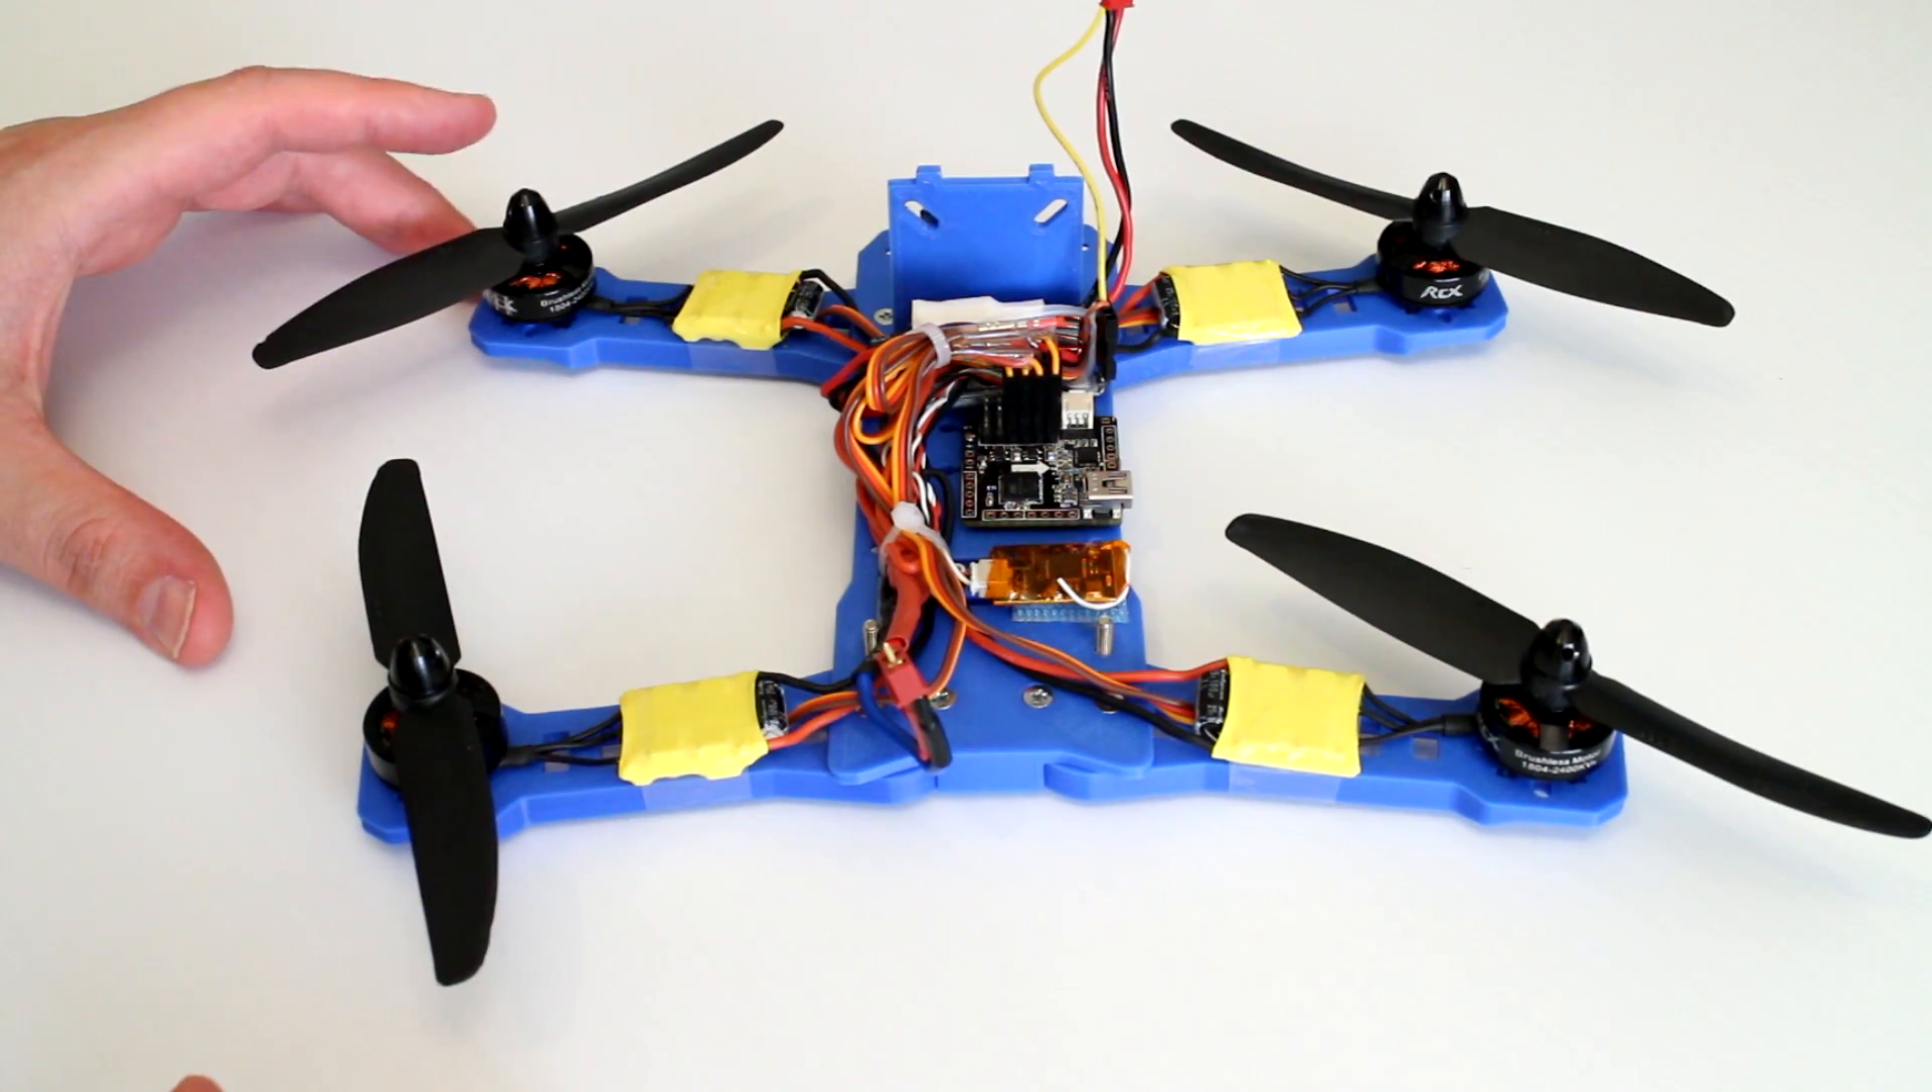Everything is now installed onto the bottom of the frame.